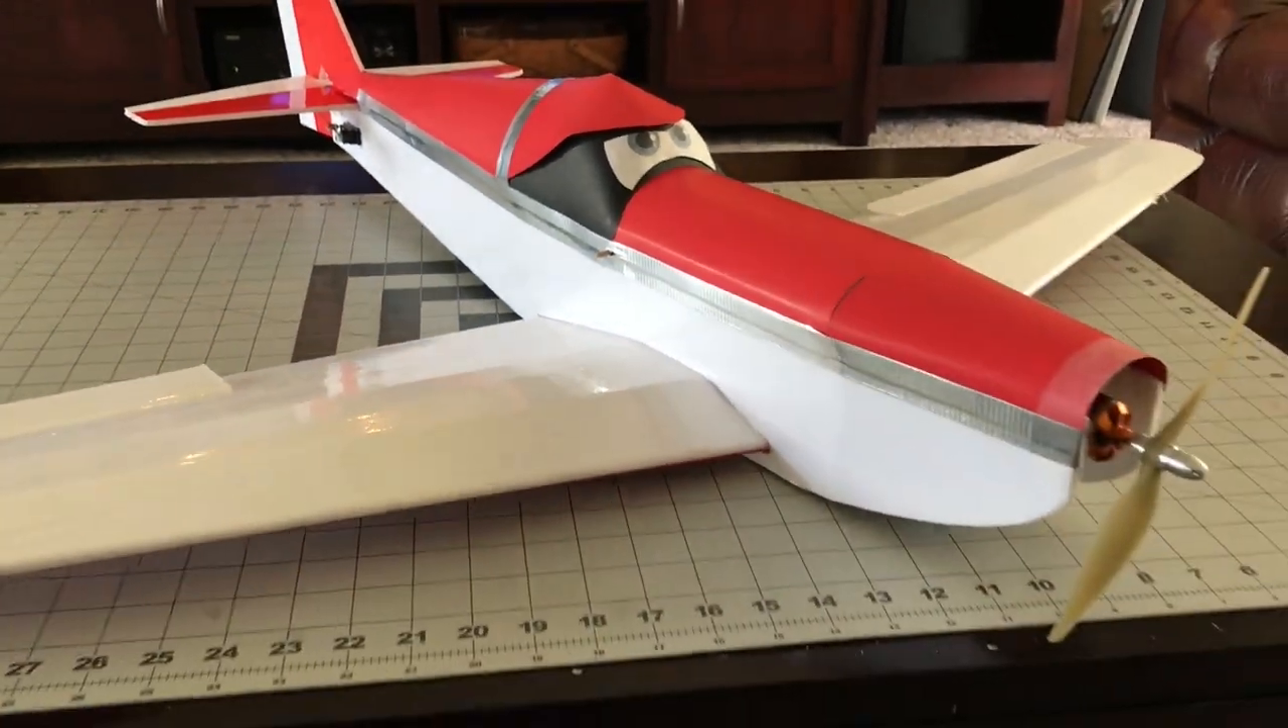Notice I haven't put the landing gear on yet.